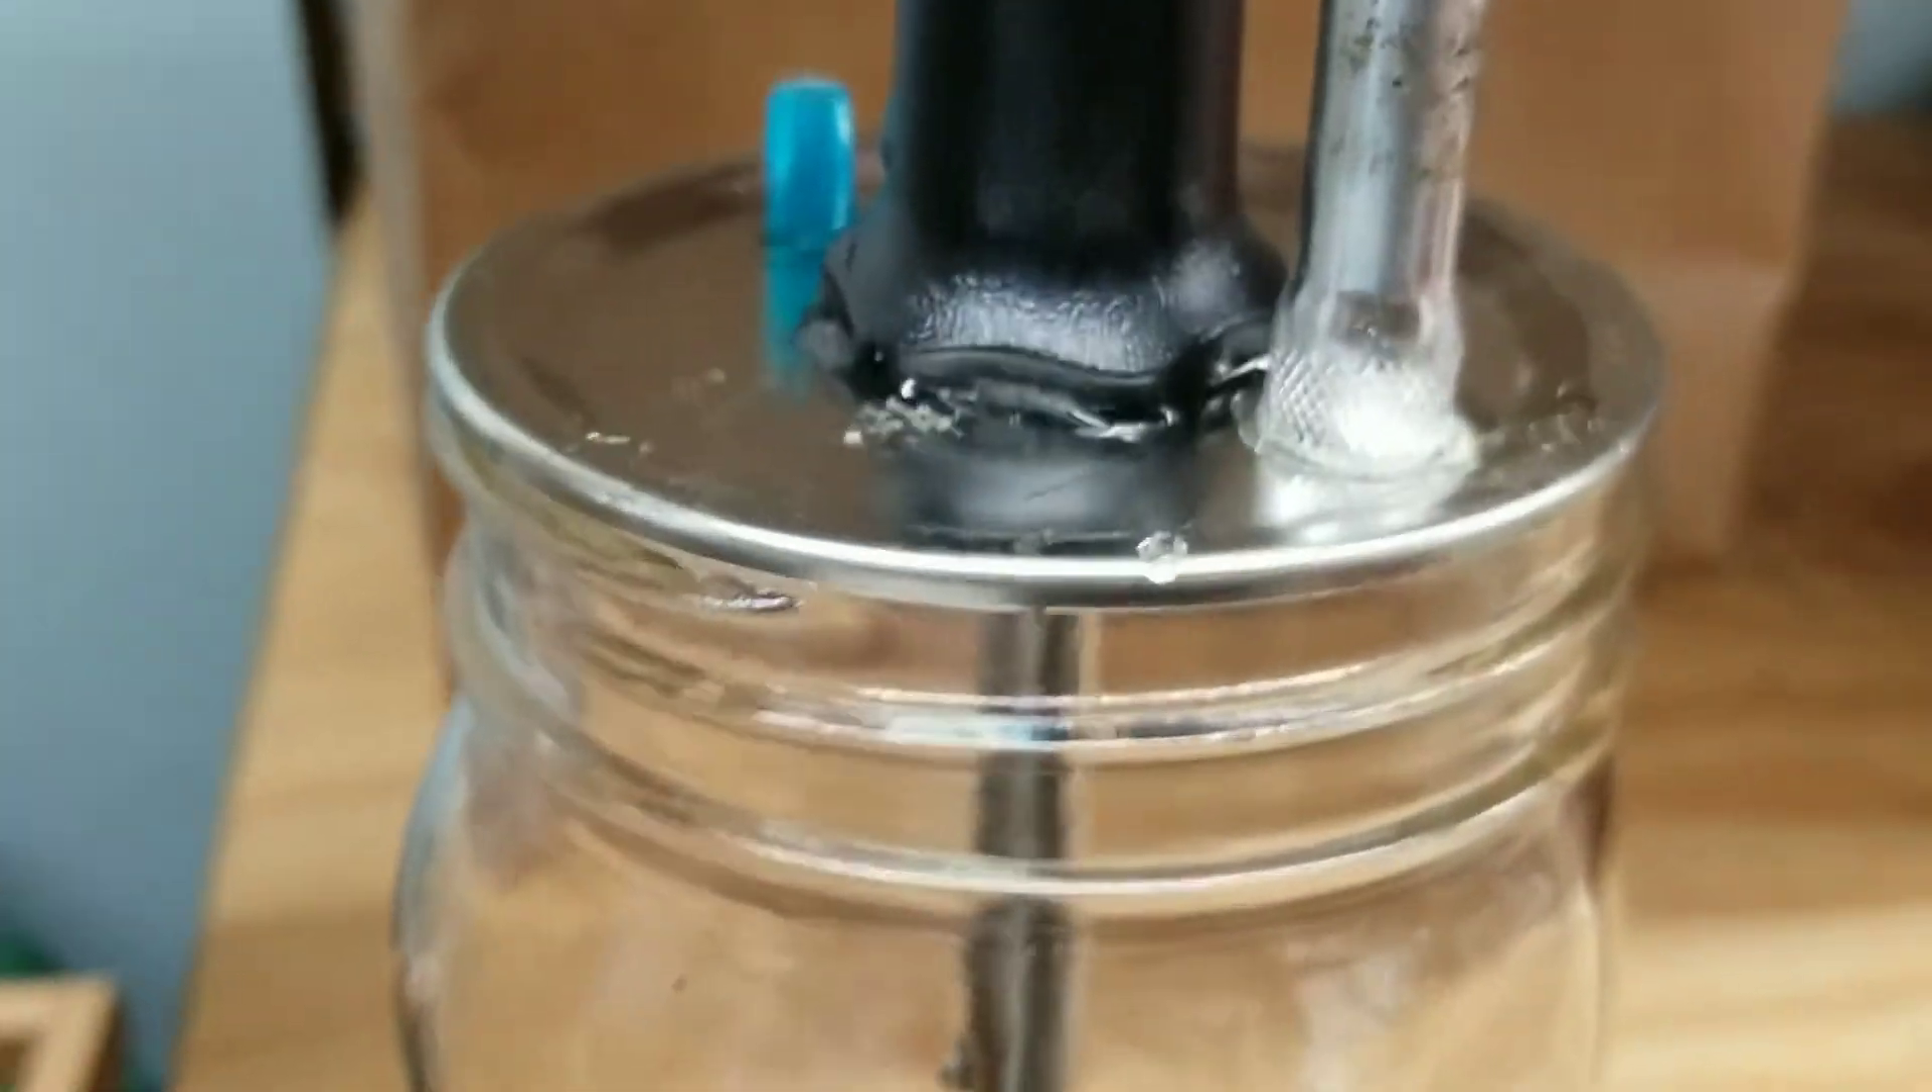Of course, I don't have the little lock ring around here yet.